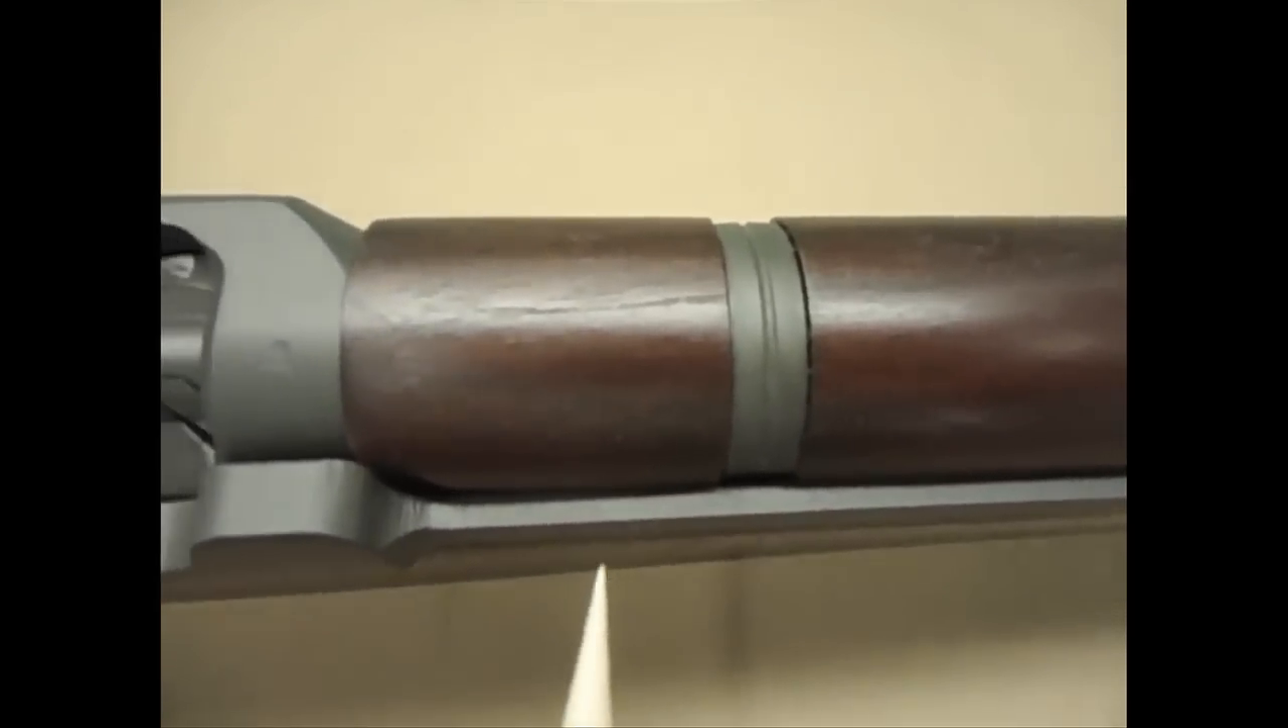So, we located a proper grooved handguard clip and installed that.